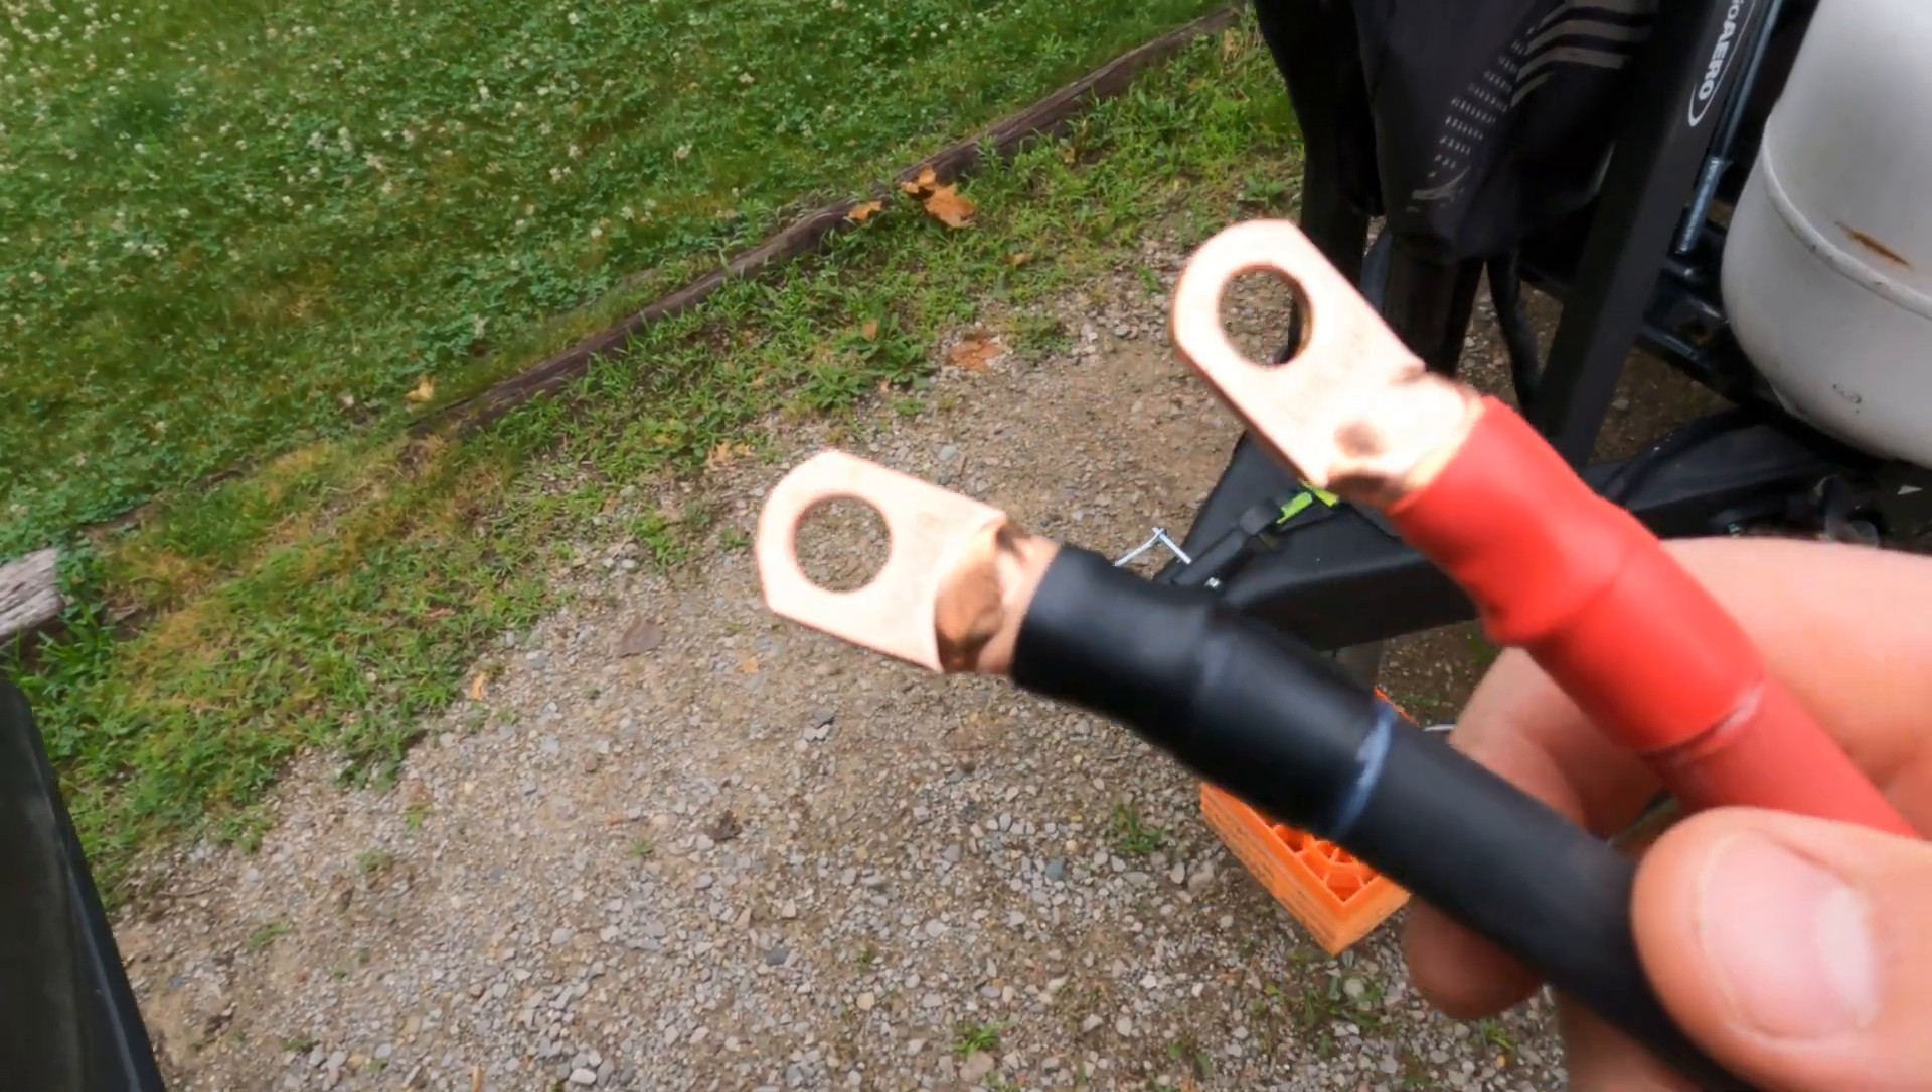All right so i have all my heat shrink set in place and shrunk onto the cables.